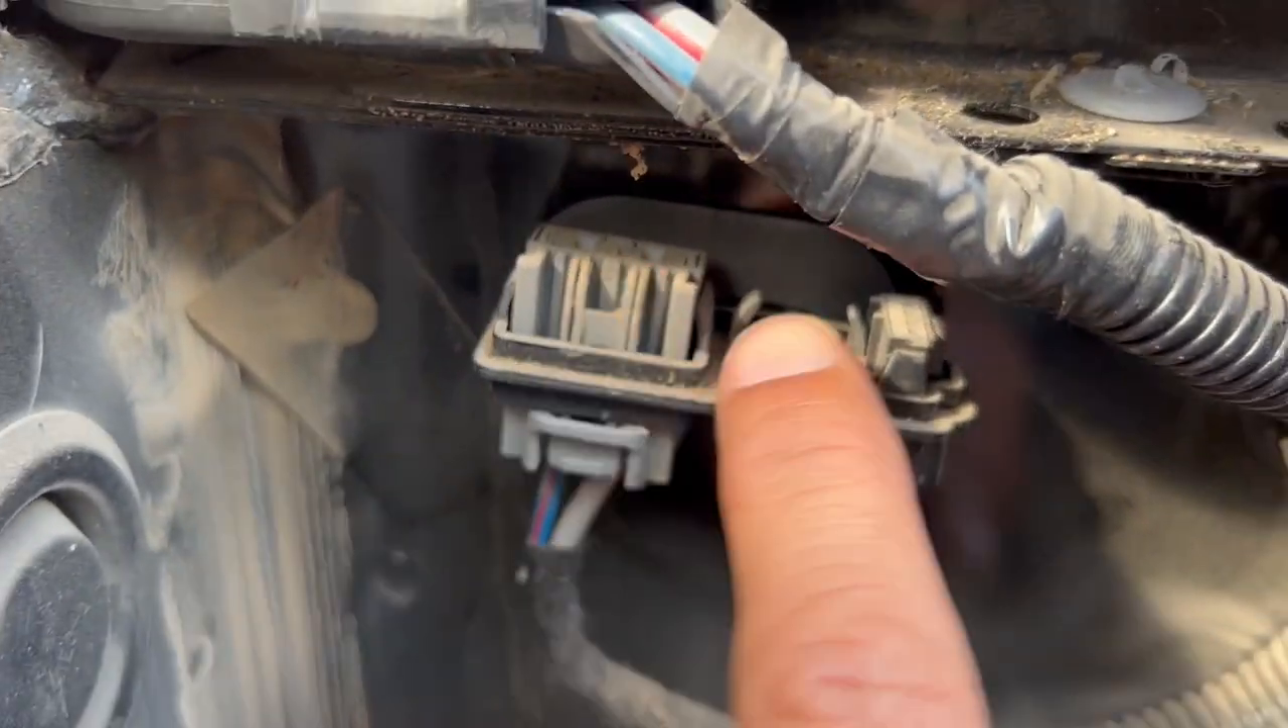I went ahead and removed that and you can see these two clips here, they're not plugged into anything.